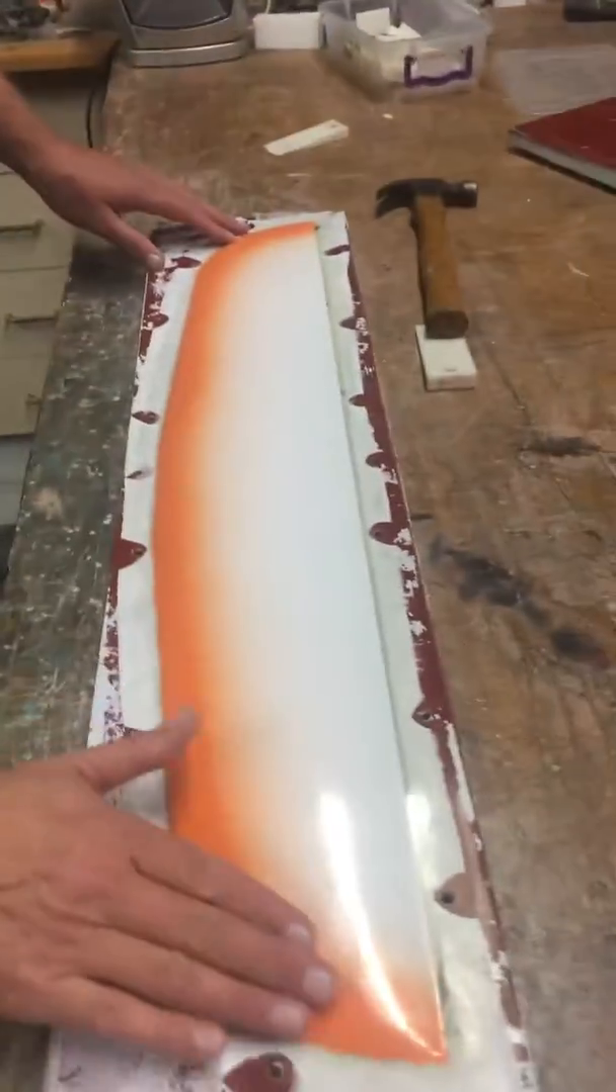There we have the elevator lying in the mold.